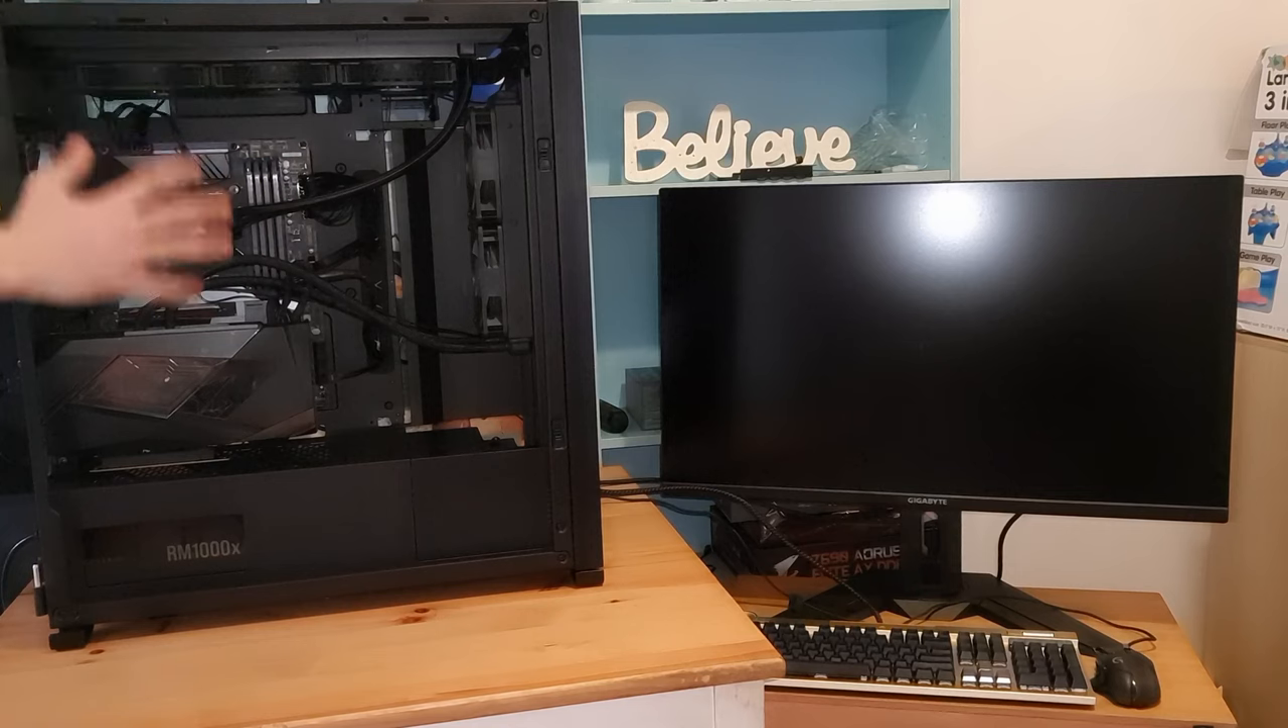I haven't bothered putting any of the doors on just yet.